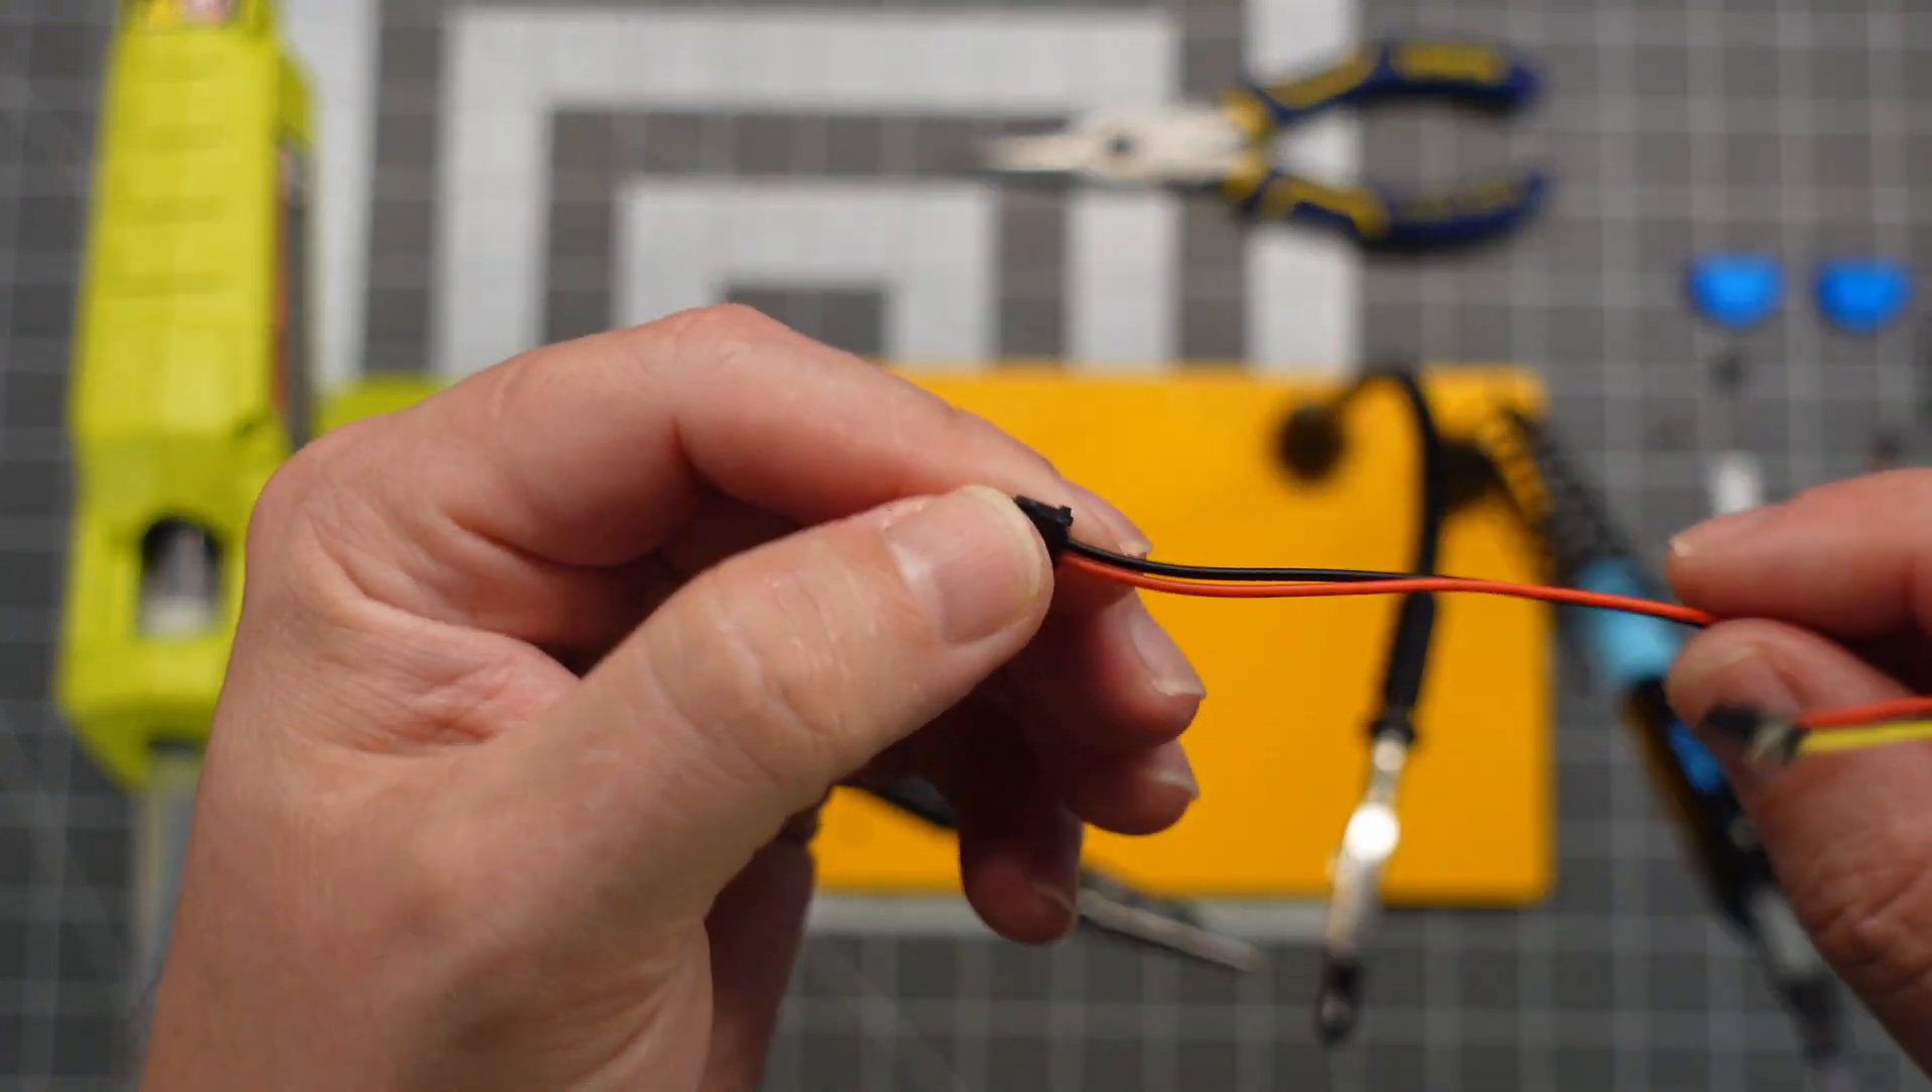So you can see now I just have the black and the red on the cable.